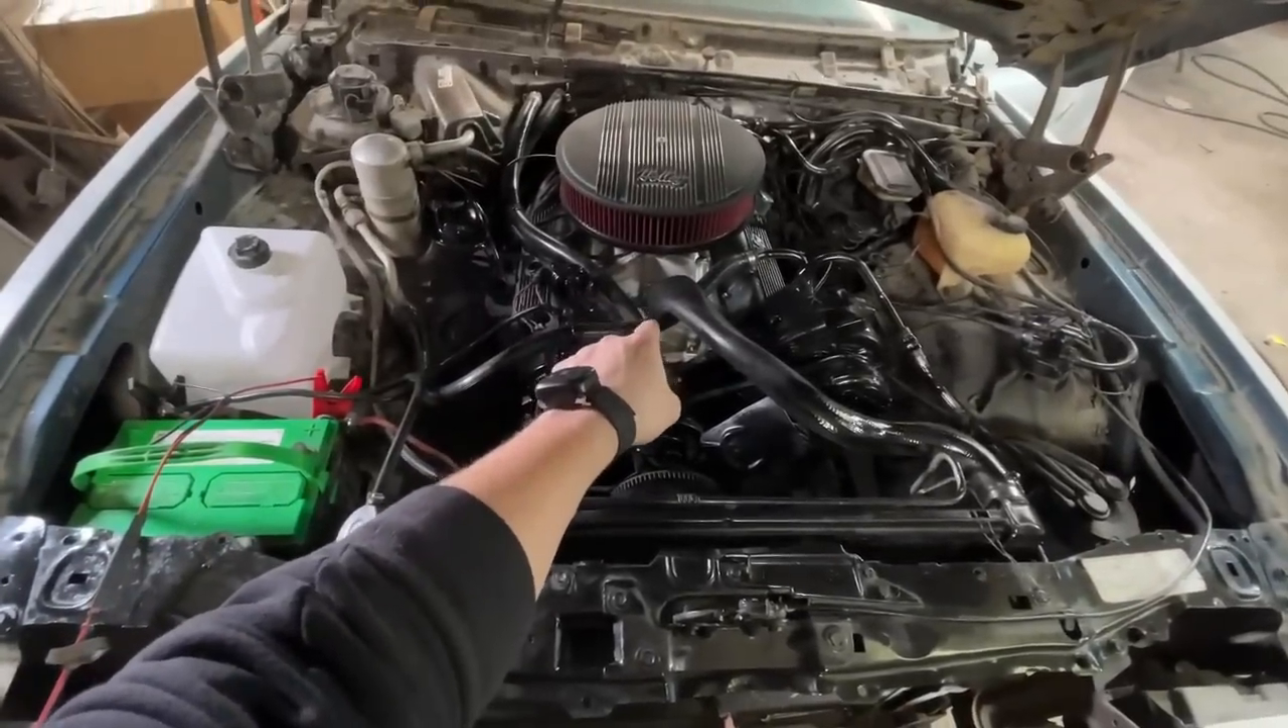Got the air cleaner on there.